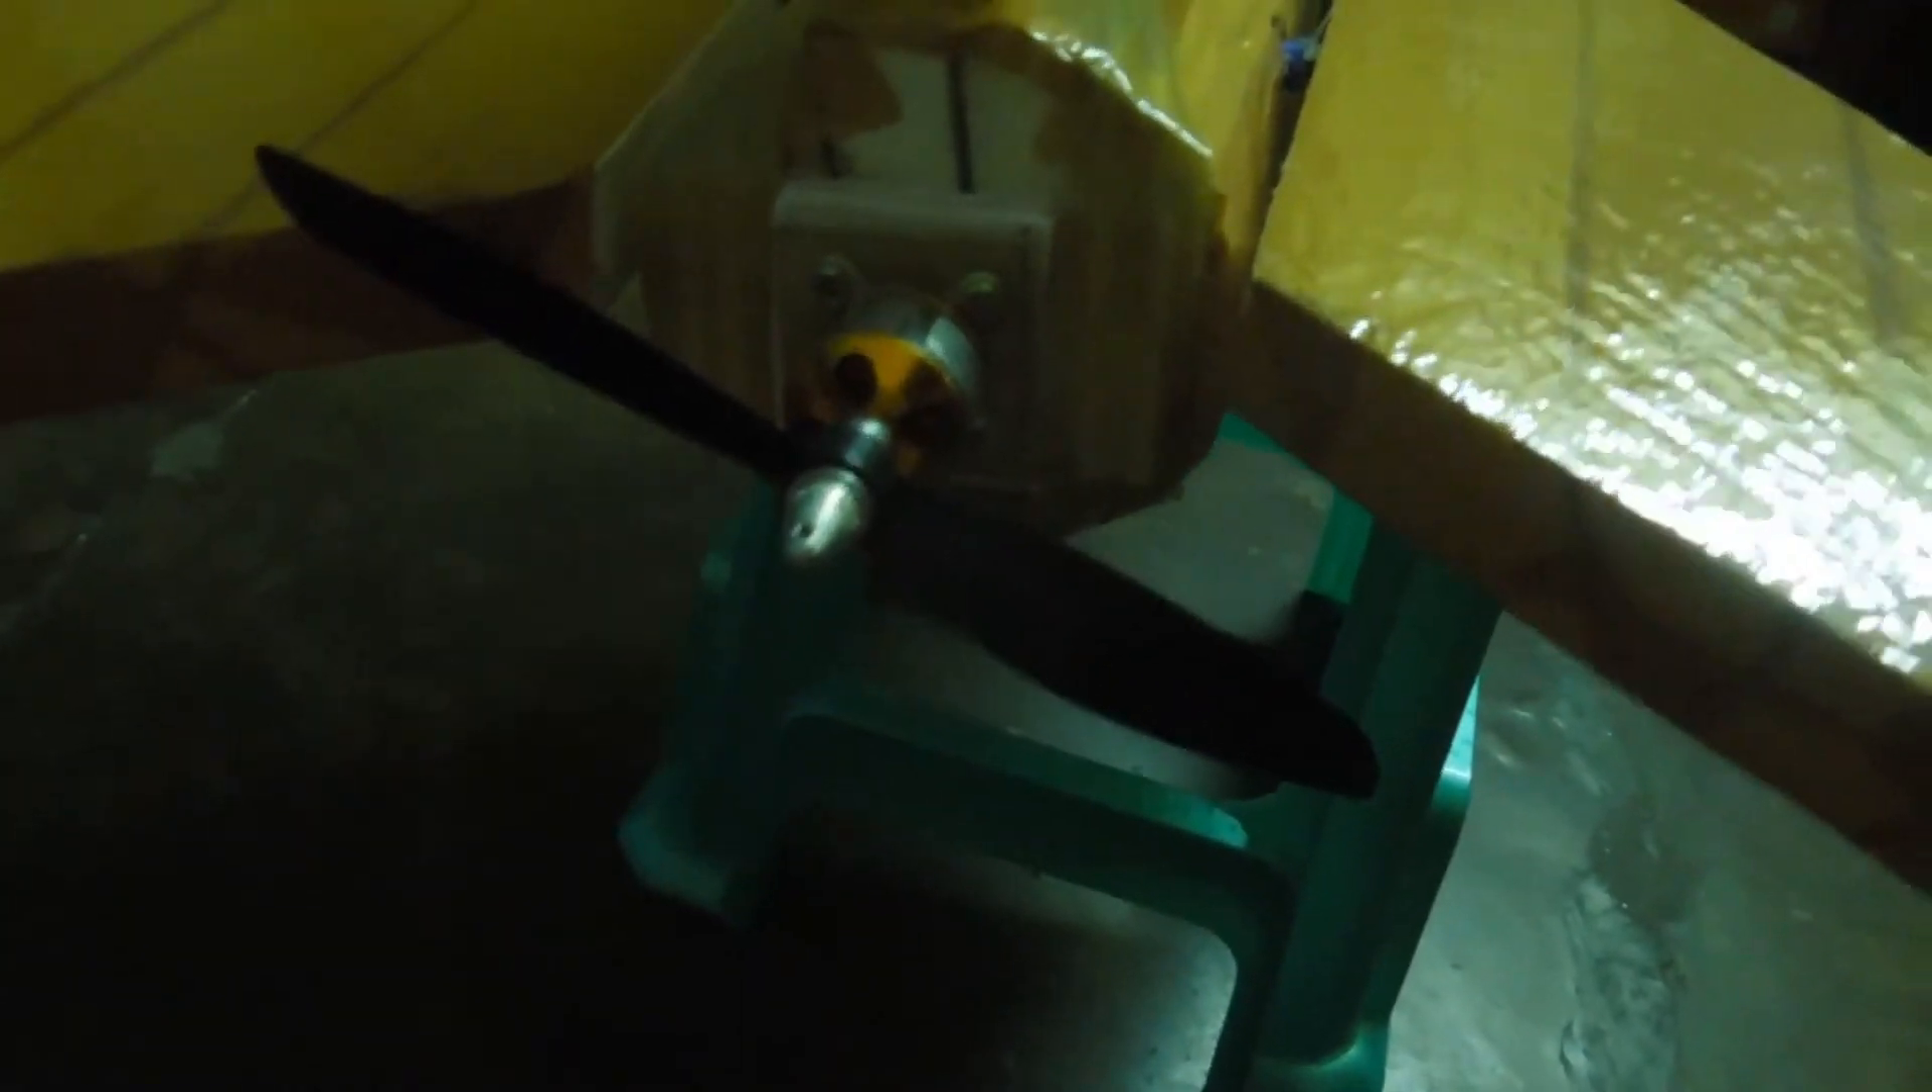I have also installed the motor here you can see i have installed this motor and the propeller.